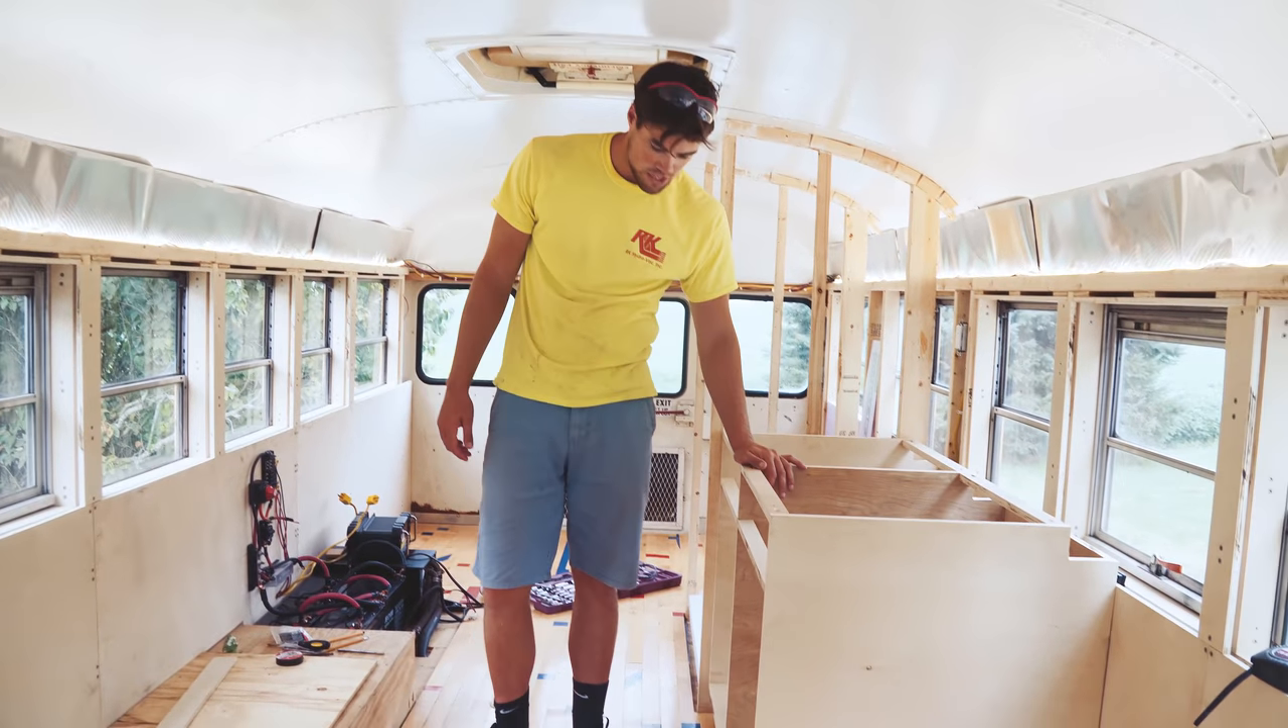All right so we just finished up the carcass of the kitchen counter.